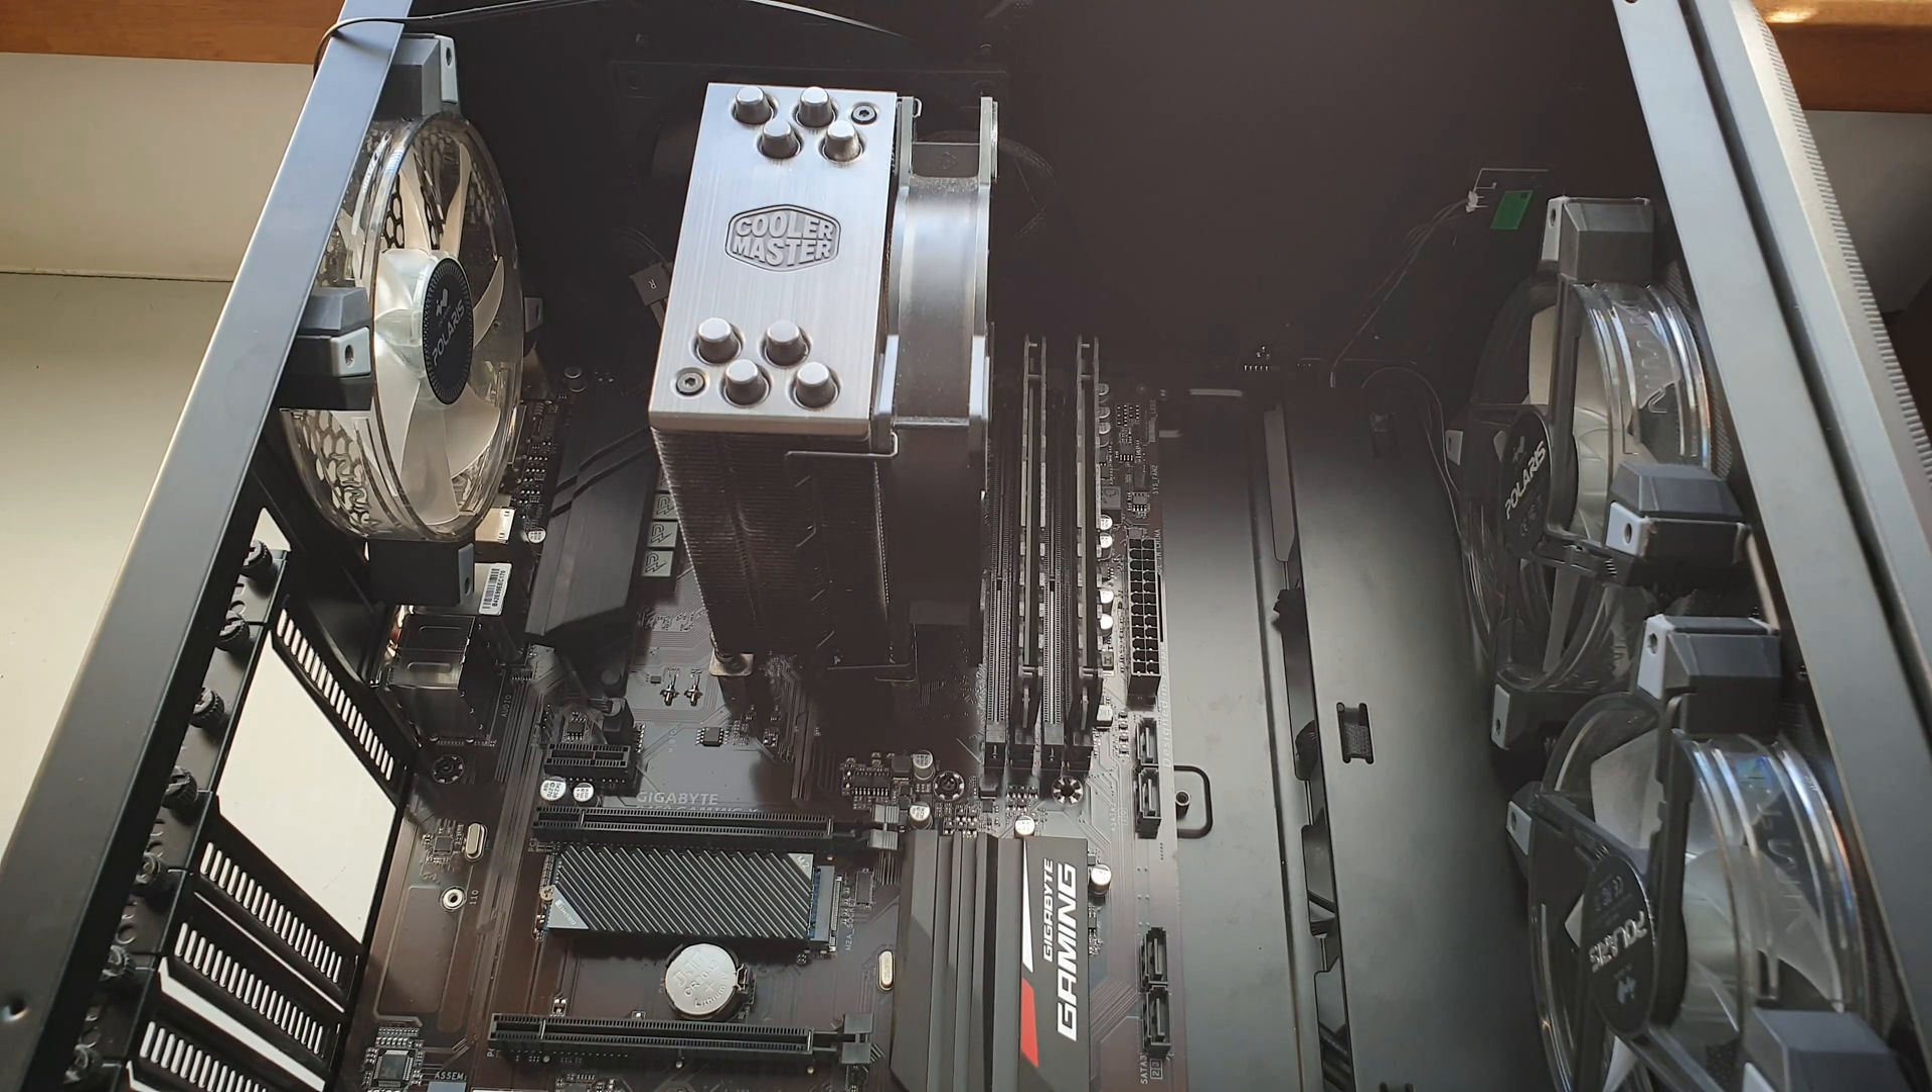So our motherboard is in place now we can start connecting some i-o which i'm not gonna bother you with it some front panels and stuff like that.